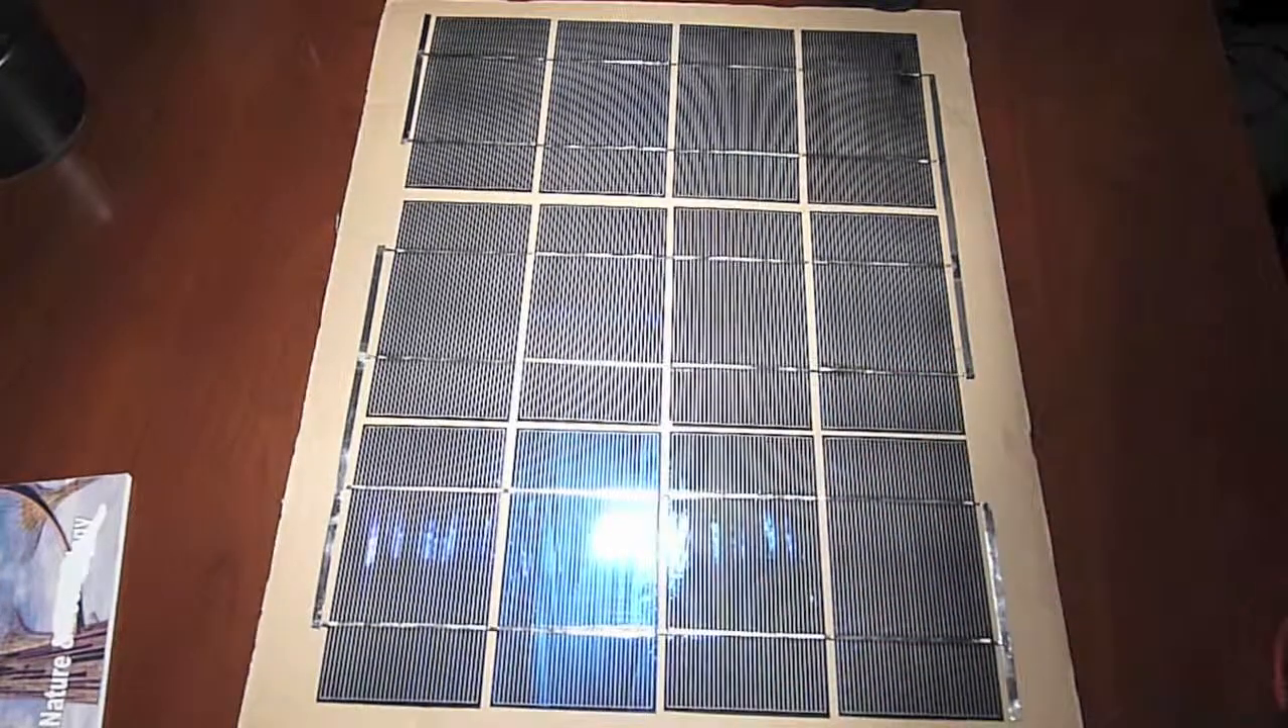Okay we got the solar cells all together and we'll just check the voltage.